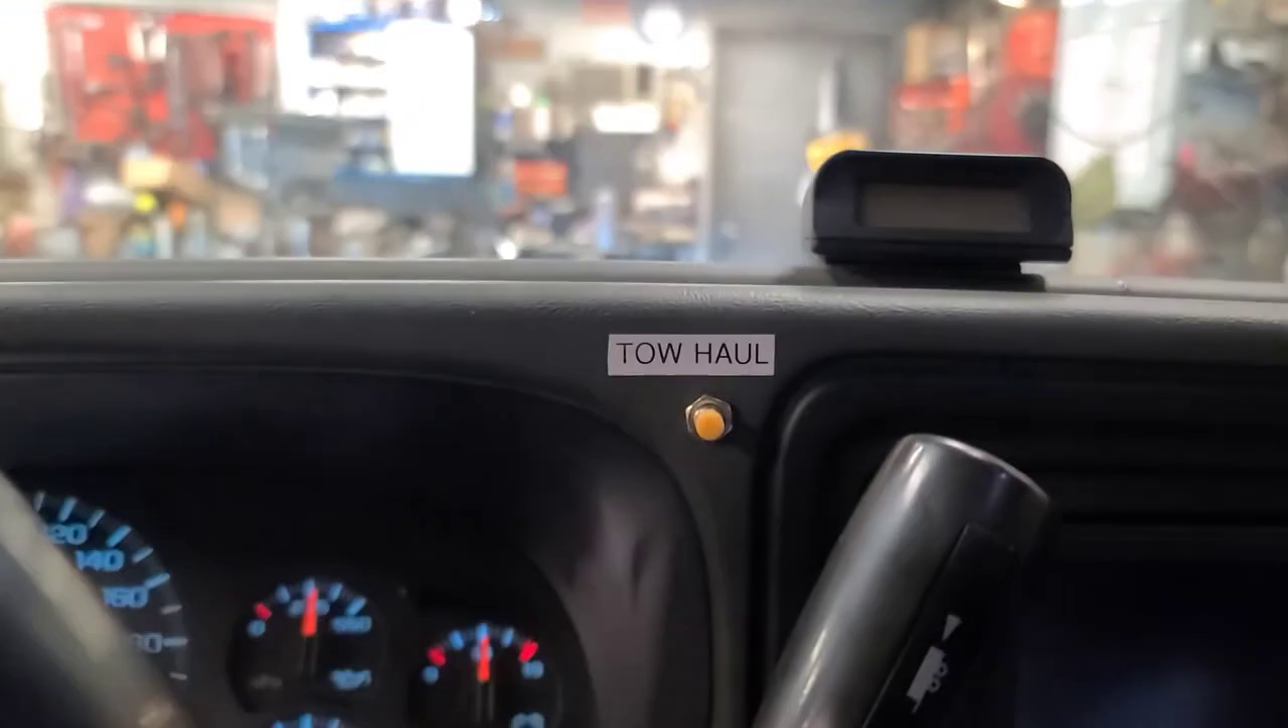So there's the button installed and of course if I press the button you can see the tow haul light comes on.